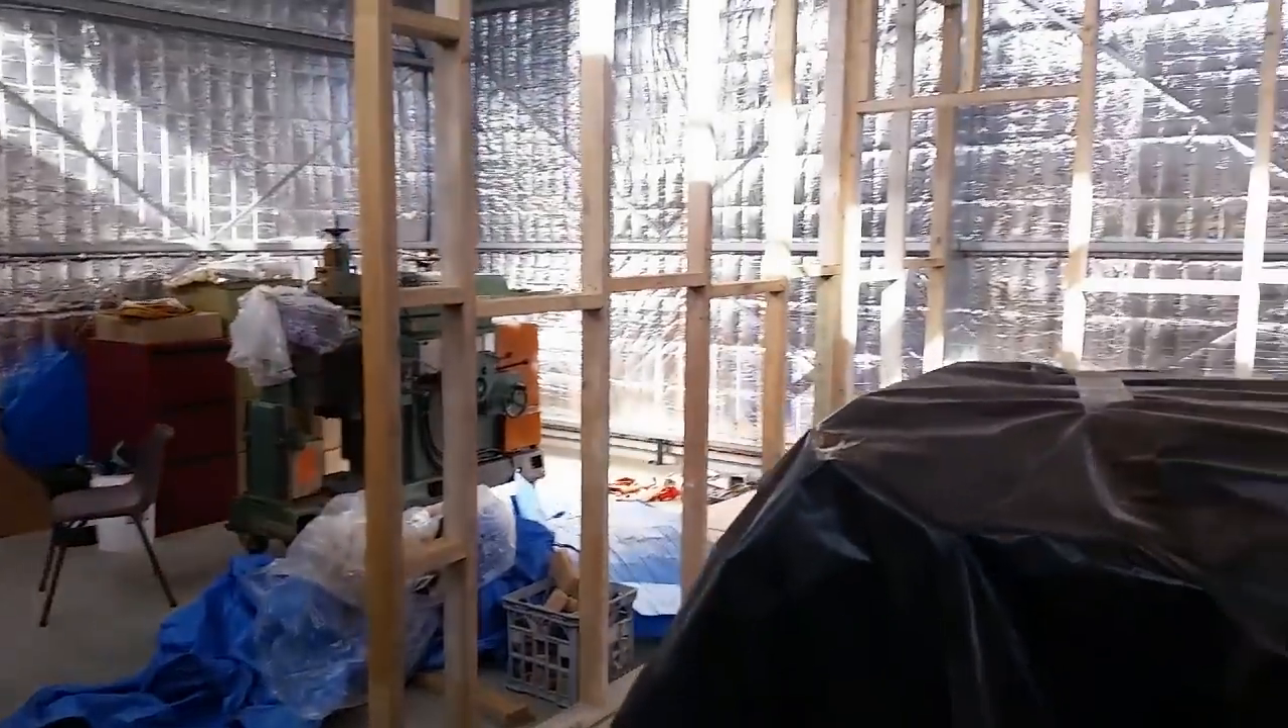We still have to line the walls with gyp rock.